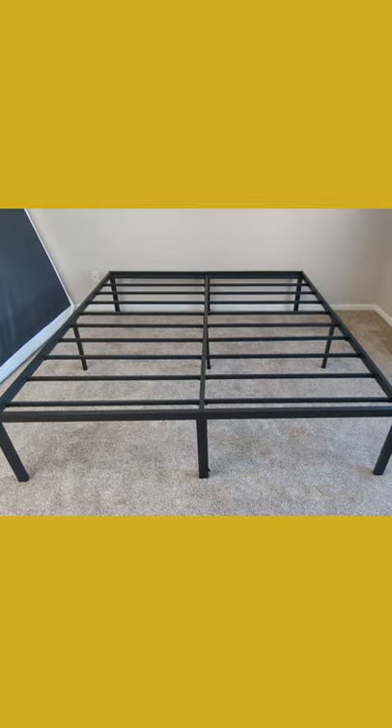You can see the completed and fully assembled bed frame right here. Check it out.